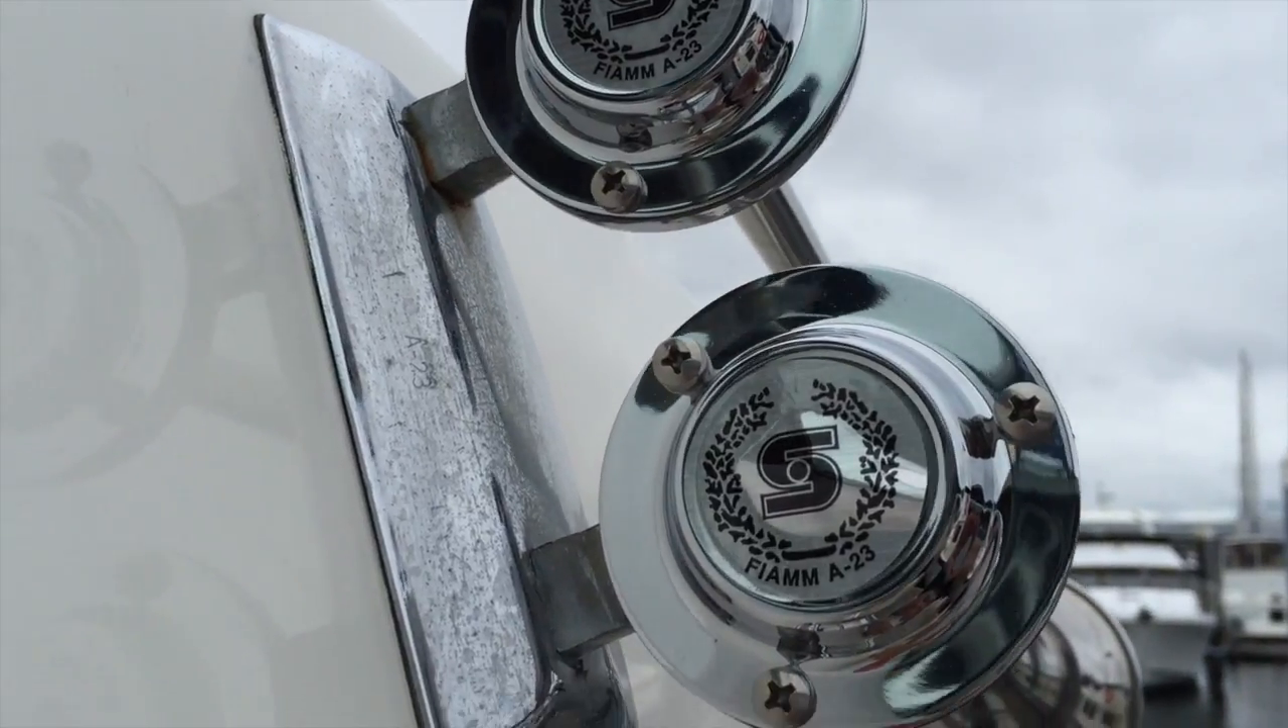I just put the covers on little plastic mylar metal covers and that way the screws won't jiggle around and we are good to go.